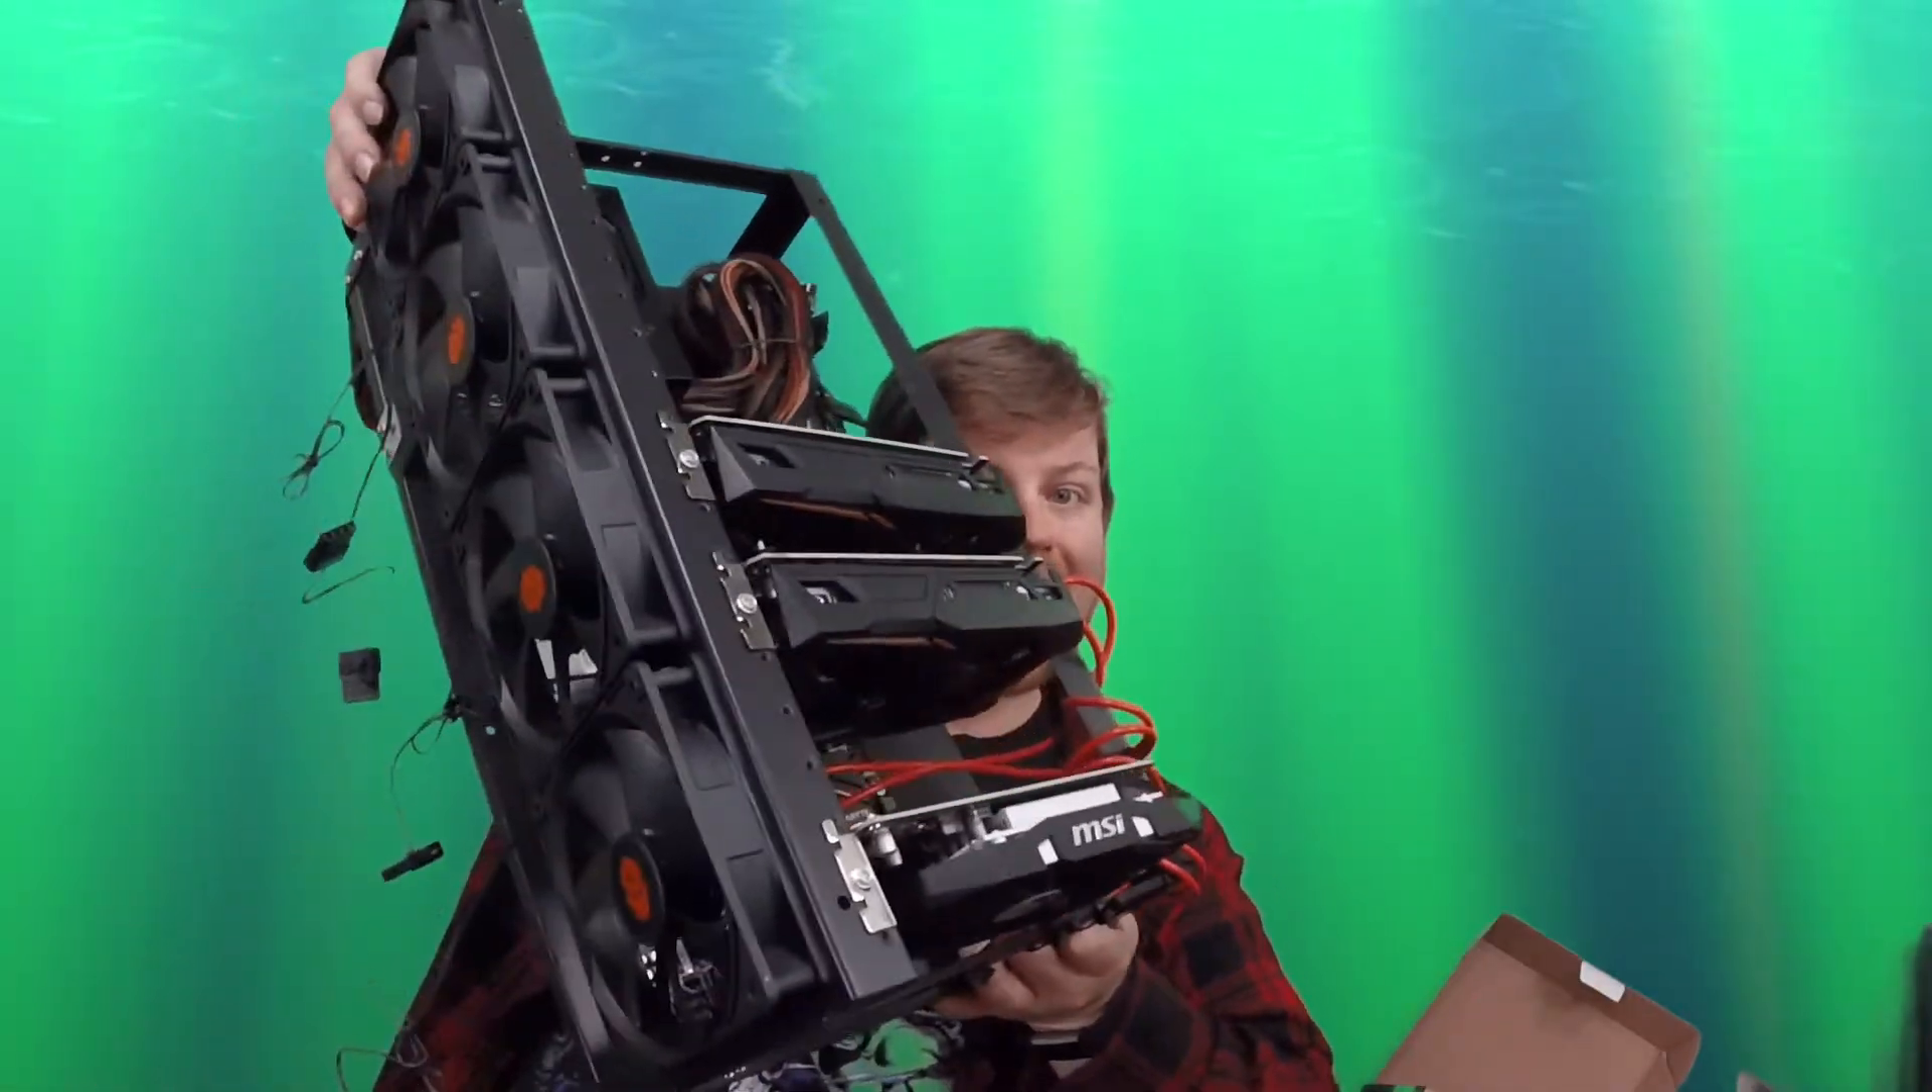Just to give you a peek, we've got the fans mounted on the front where they should be, which gave us space to mount cards.